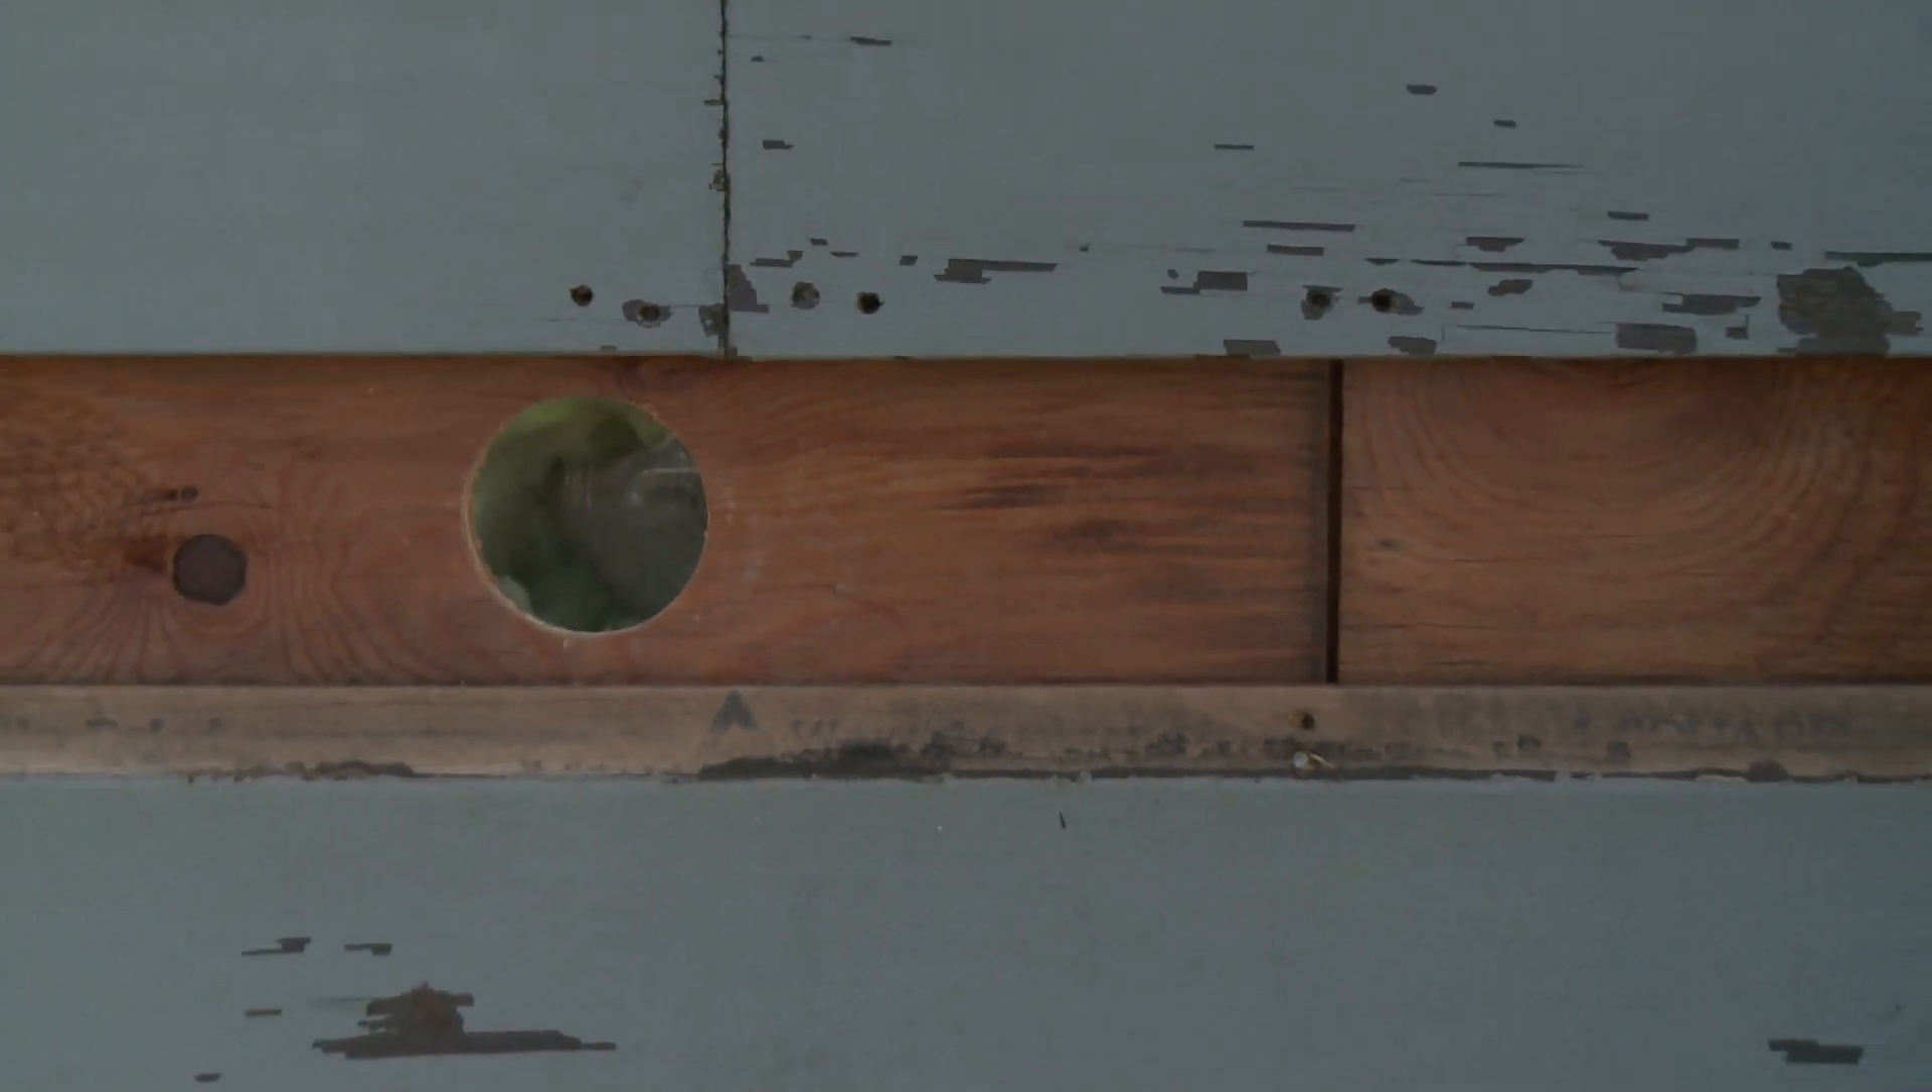We have gaps you can see in the wall sheathing as expected.